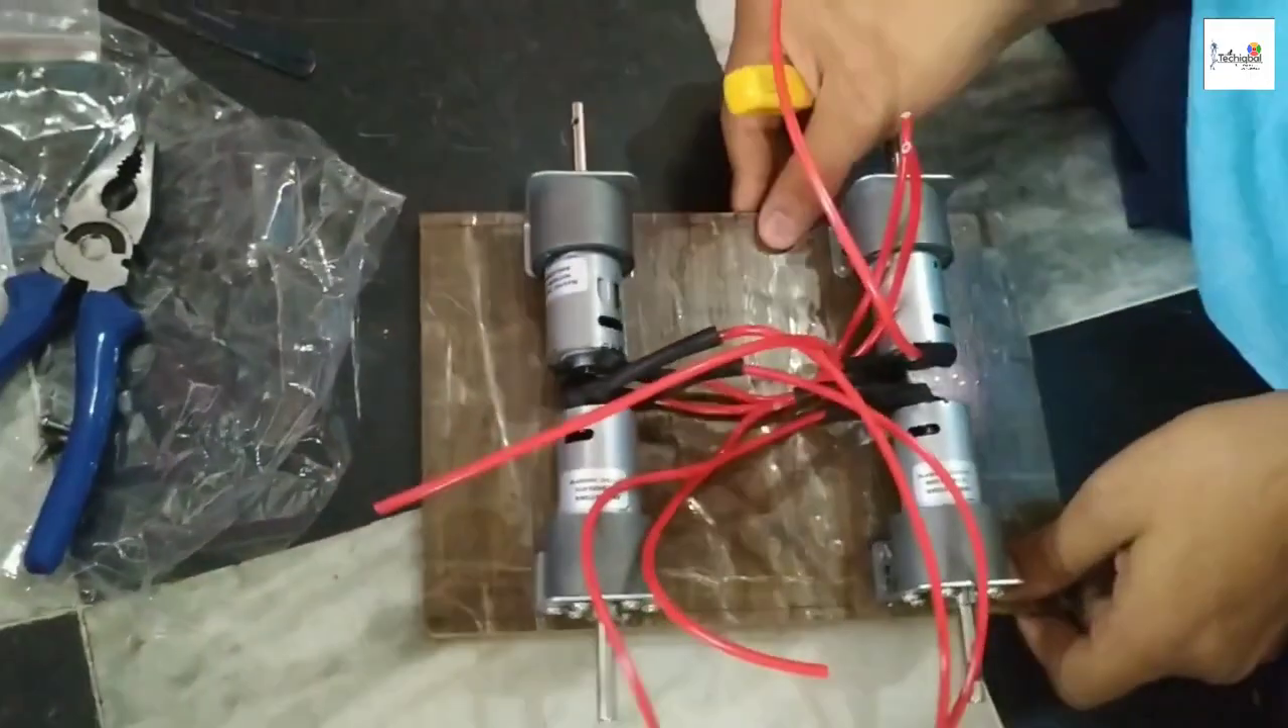देख सकता है चारों मोटर हम लगा लिये।